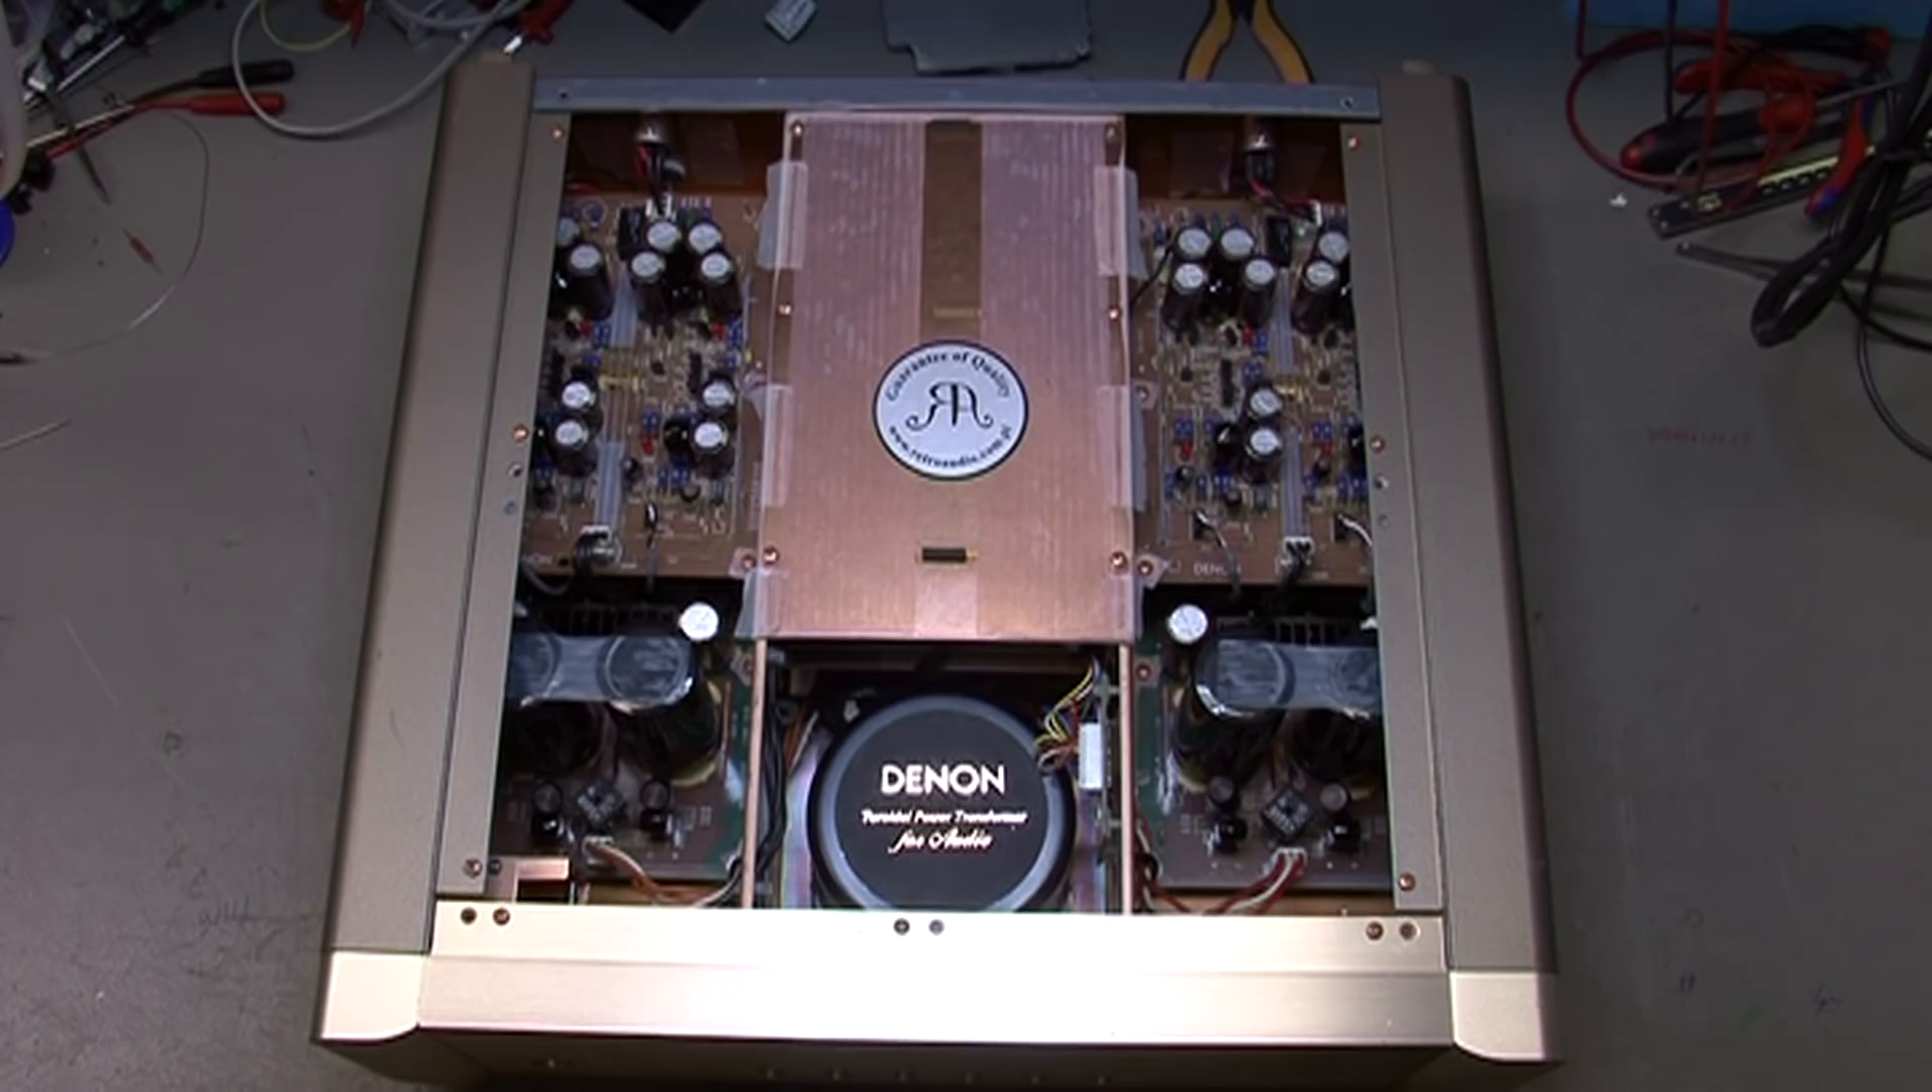Przetwornik zmontowany i uruchomiony przetestowany w pełni zostało jeszcze tylko zamontować górną pokrywę.